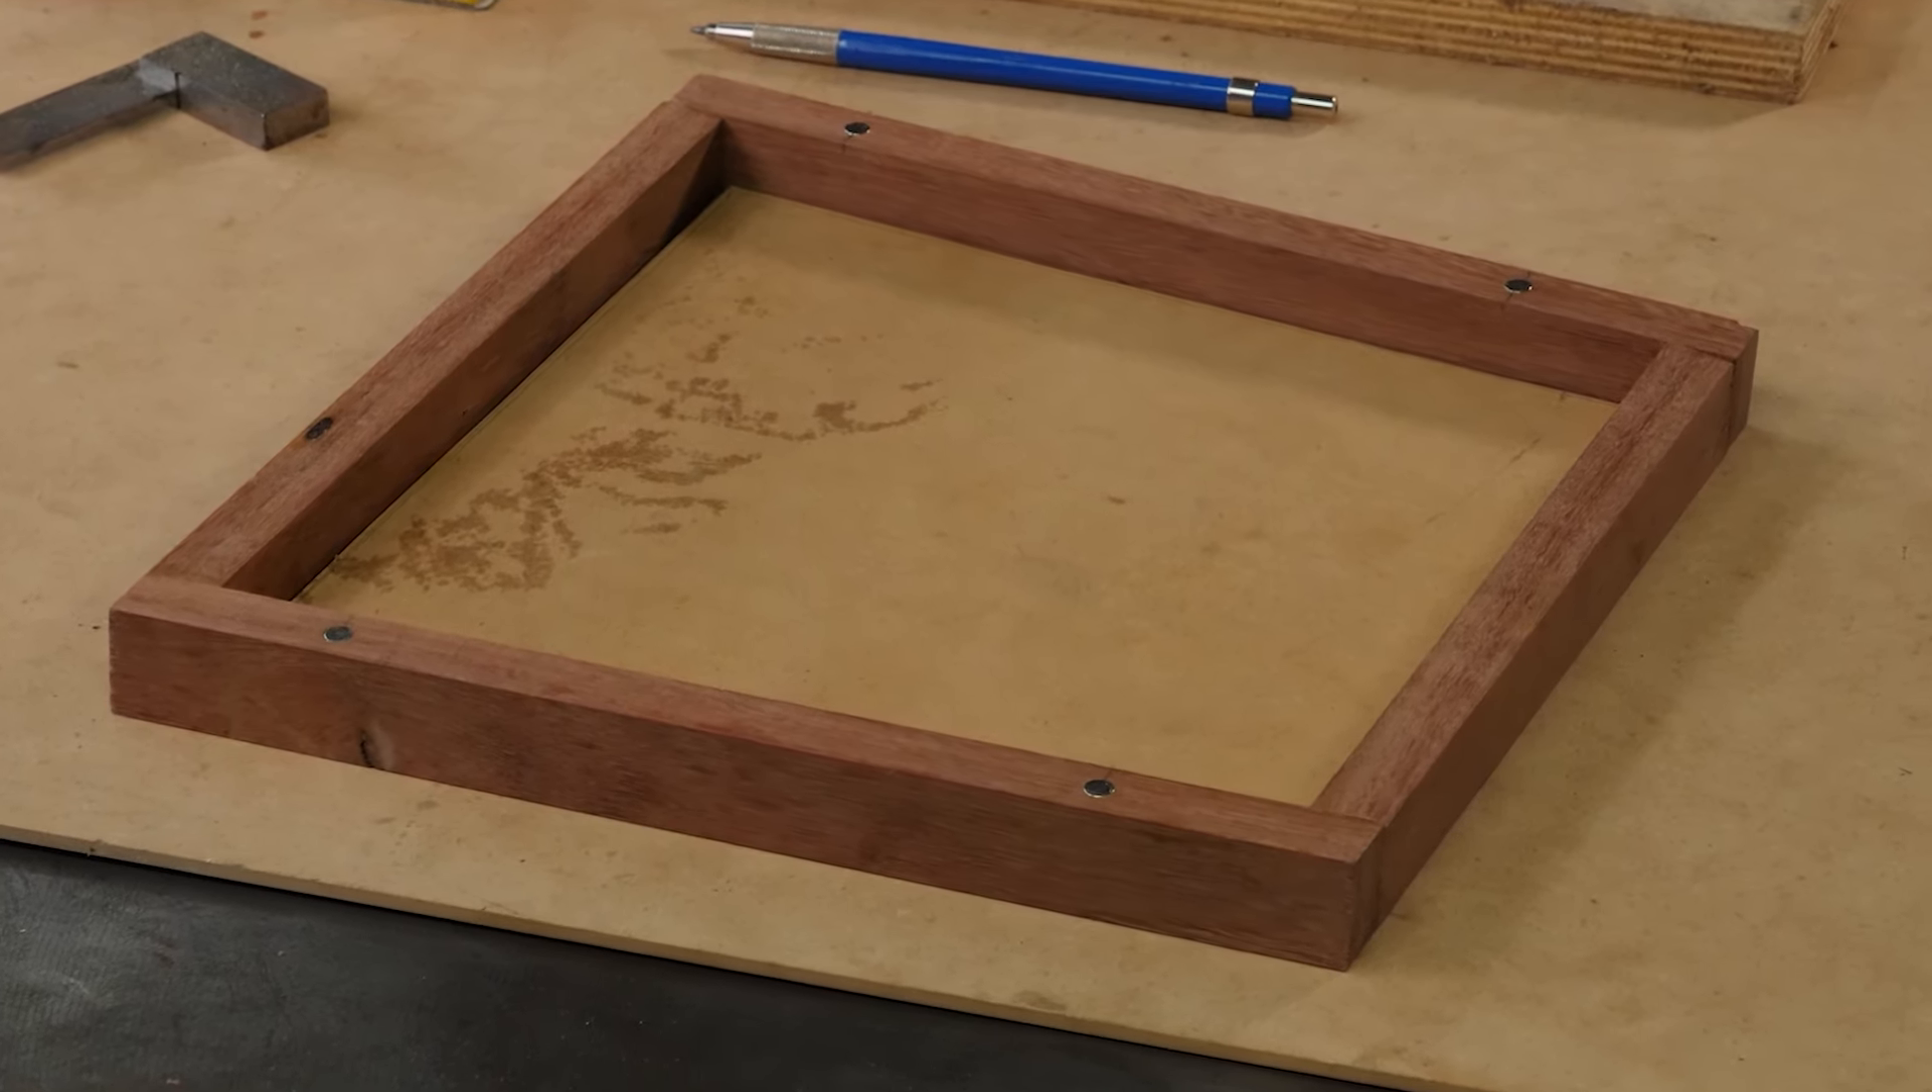I don't have footage of me putting this together, but you can see here a glued up frame with magnets installed.